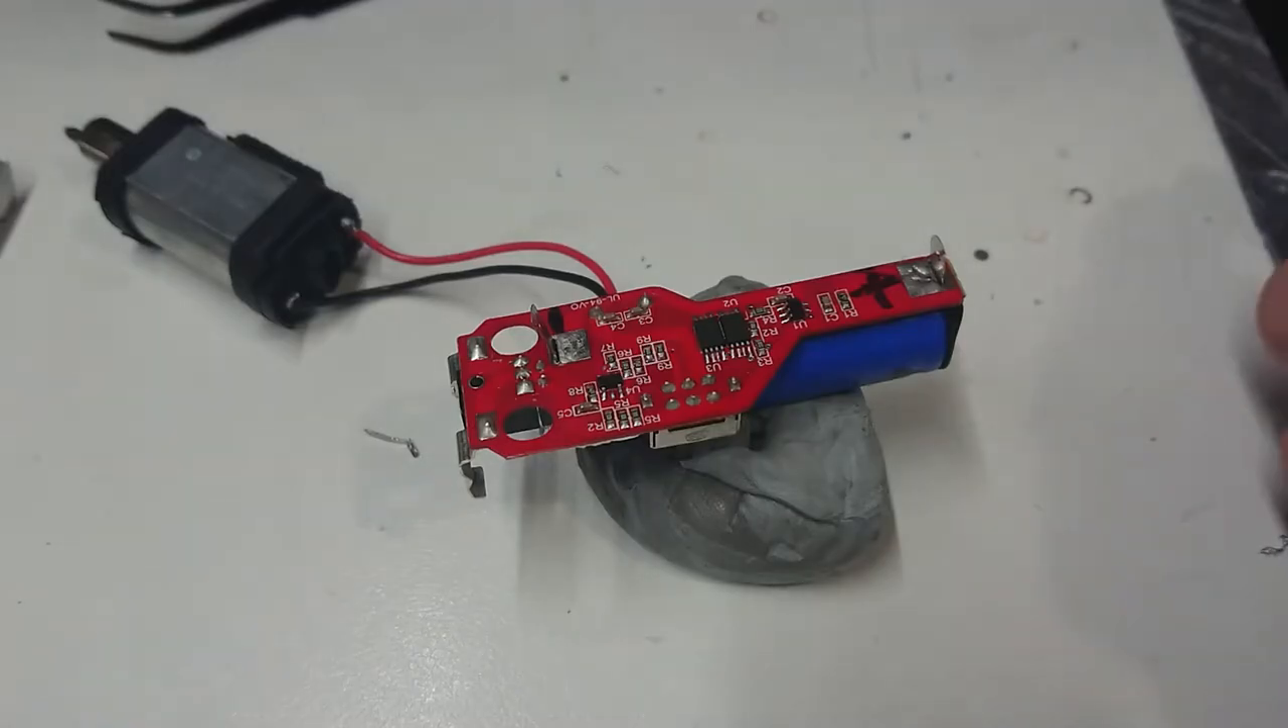All right we've got our battery in and our battery terminals a little bit shorter.